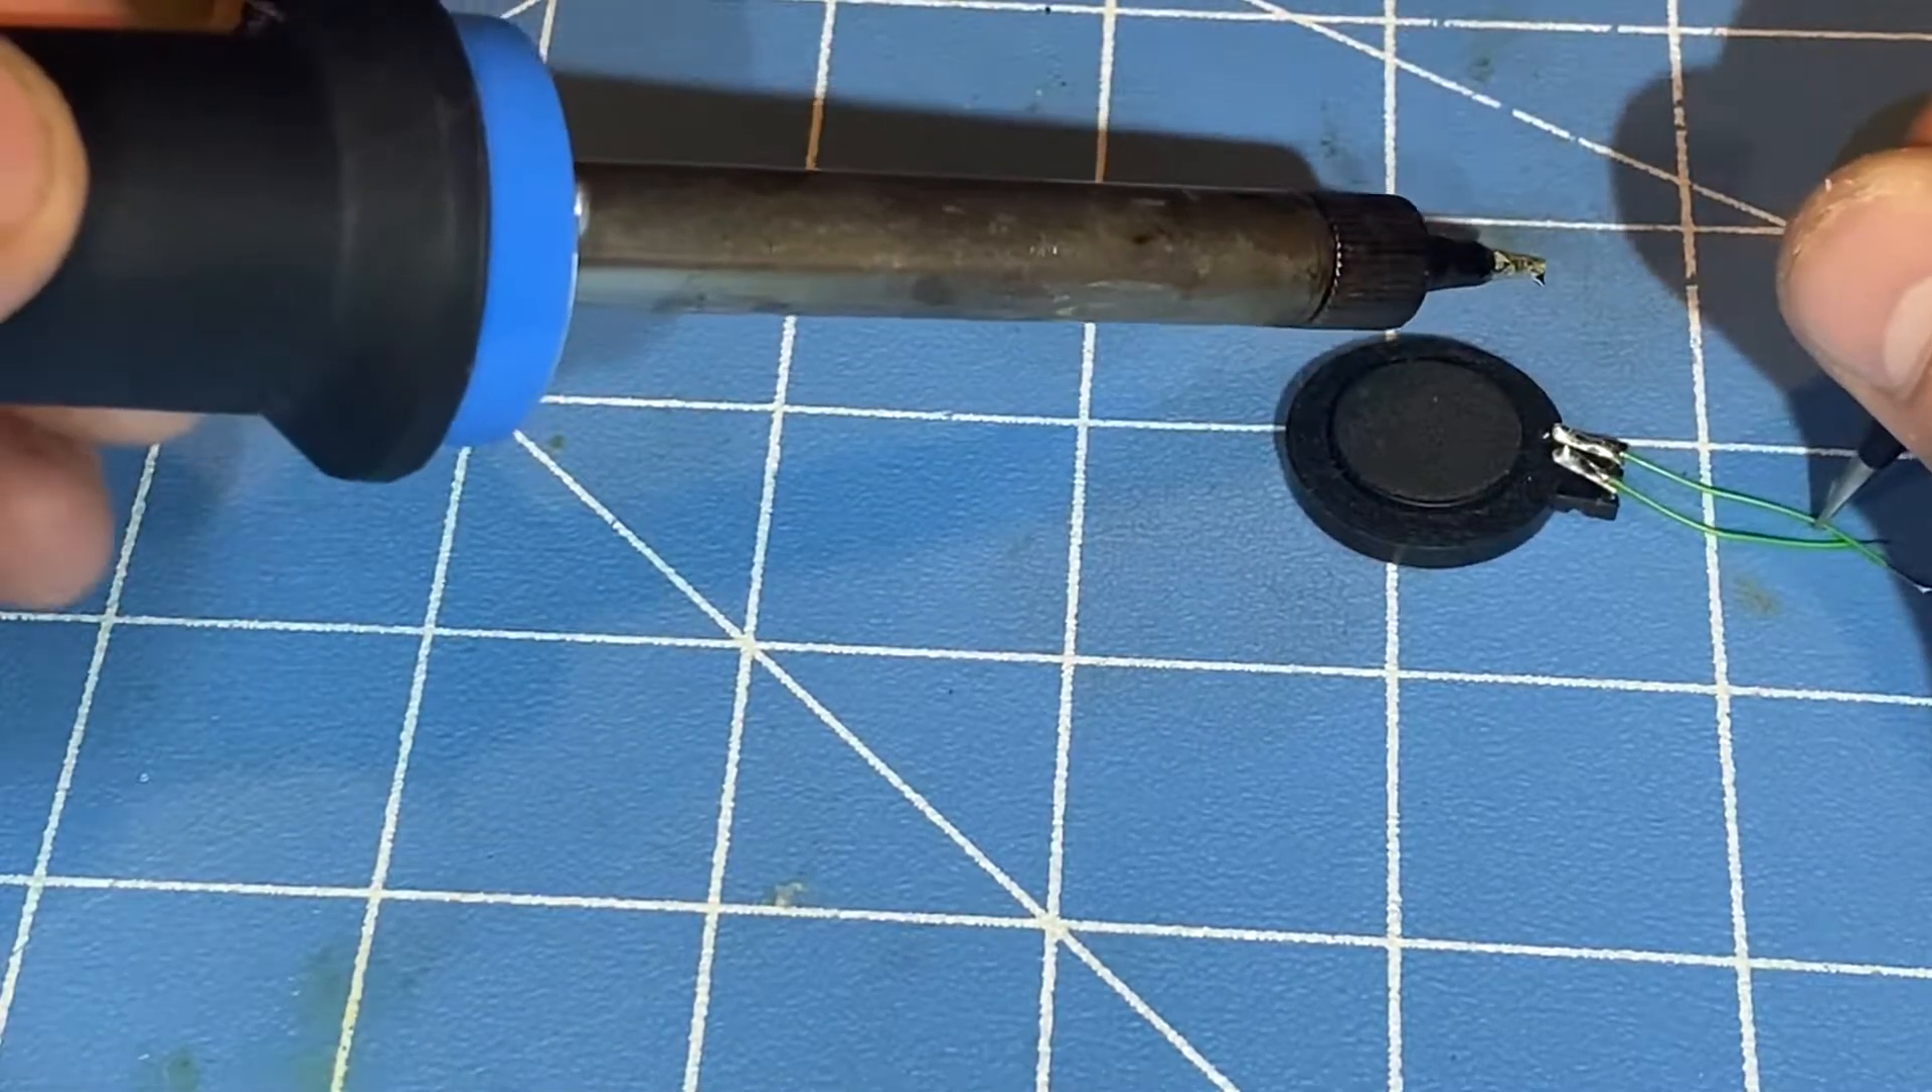Okay, now both of these wires are soldered onto the speaker.